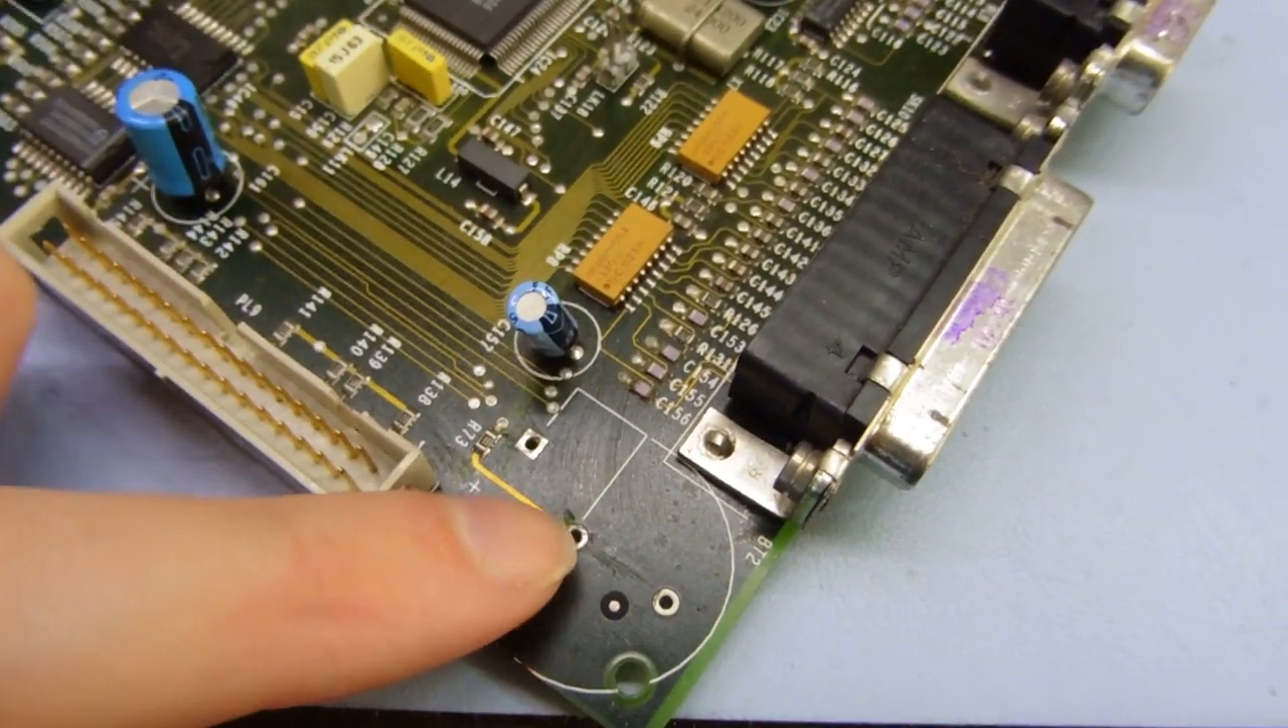So all that's really left is to replace the battery.